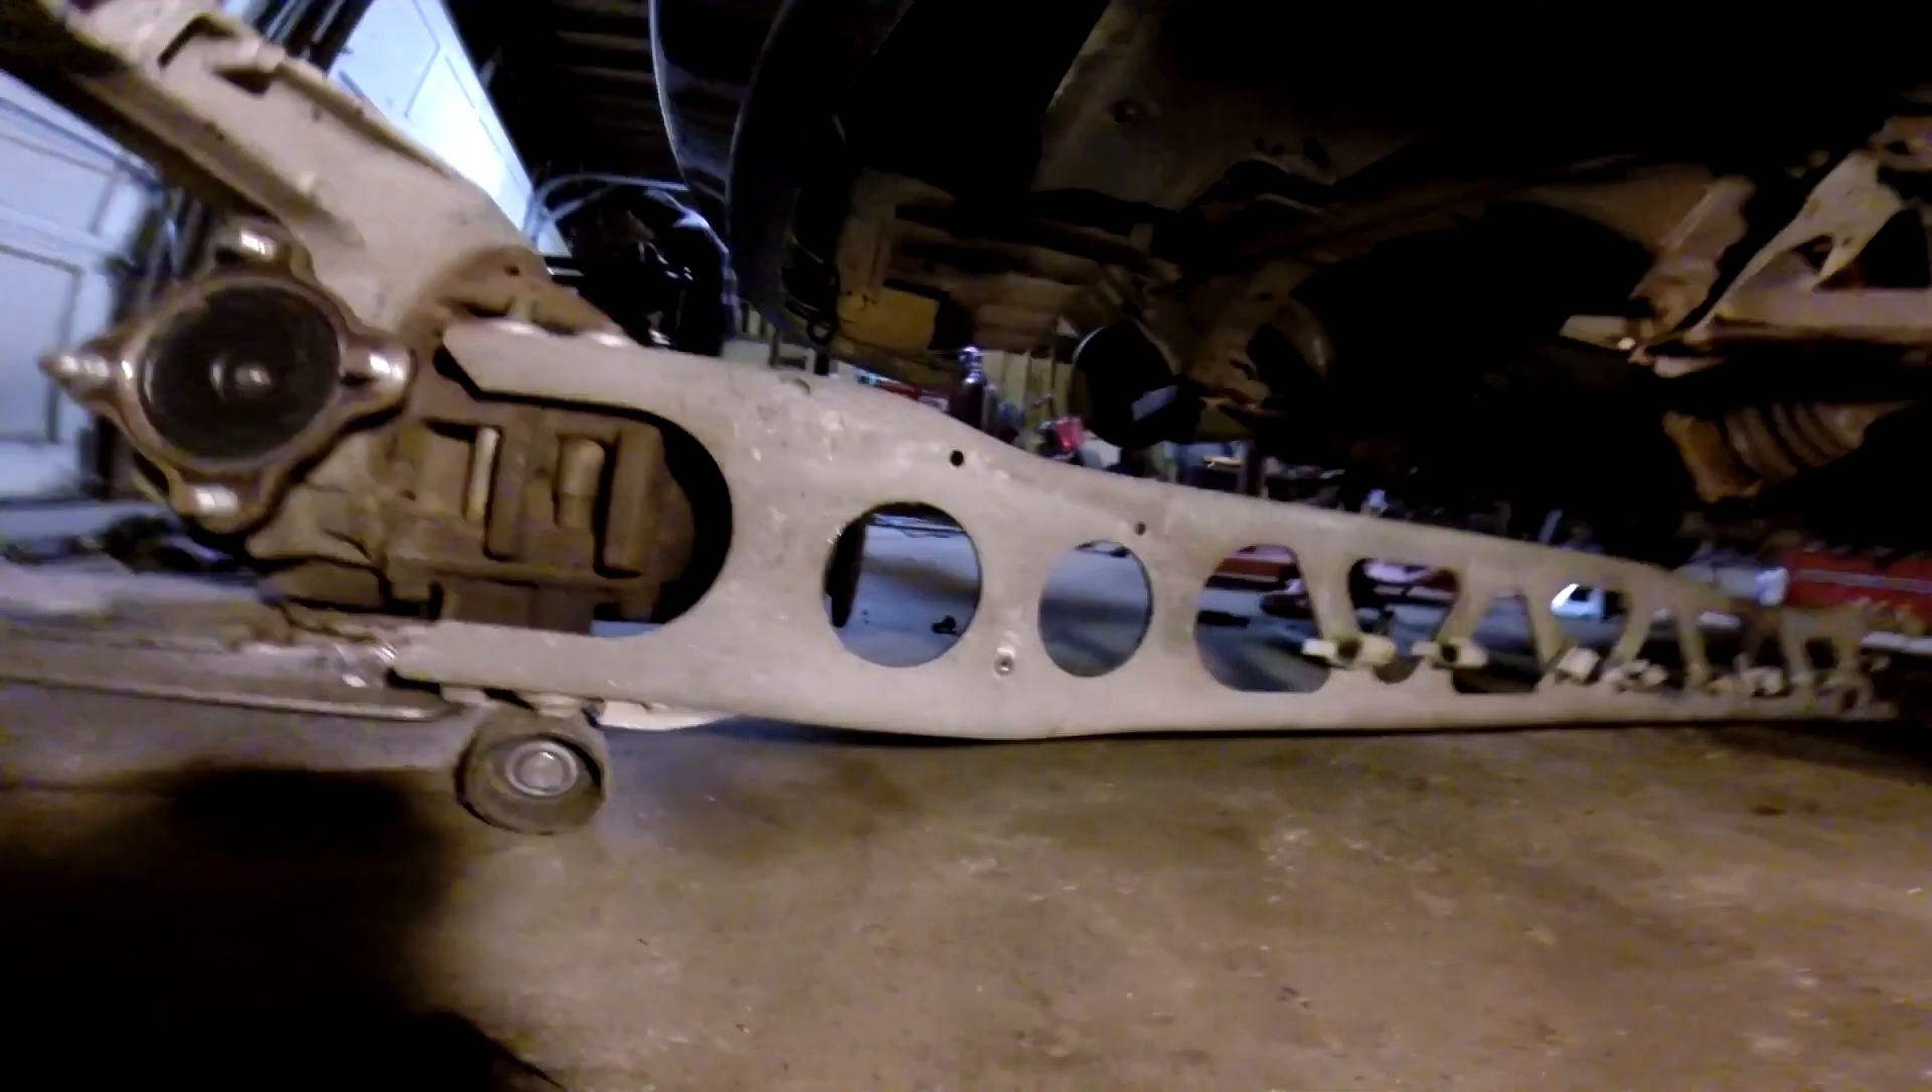All right guys, so we got the whole I-beam out.